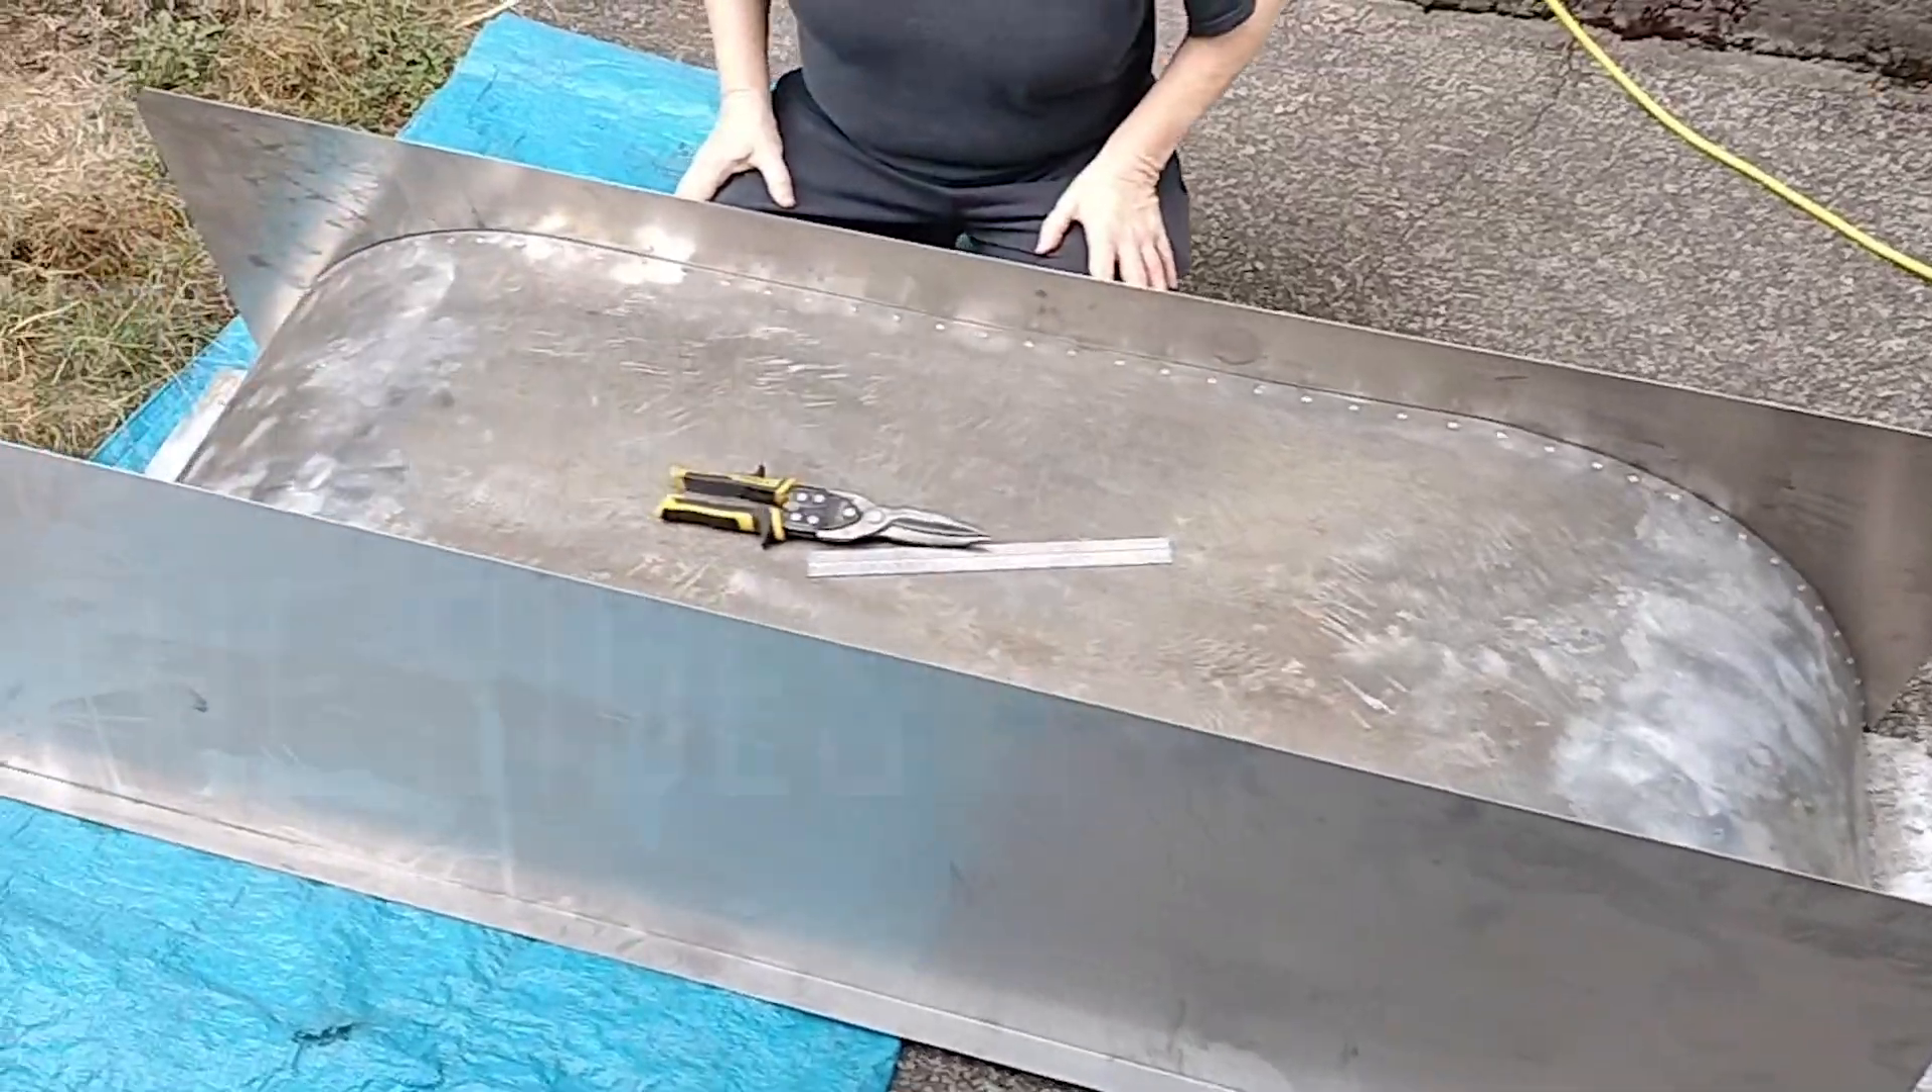So we have the new metal lined up against the old wheel well.